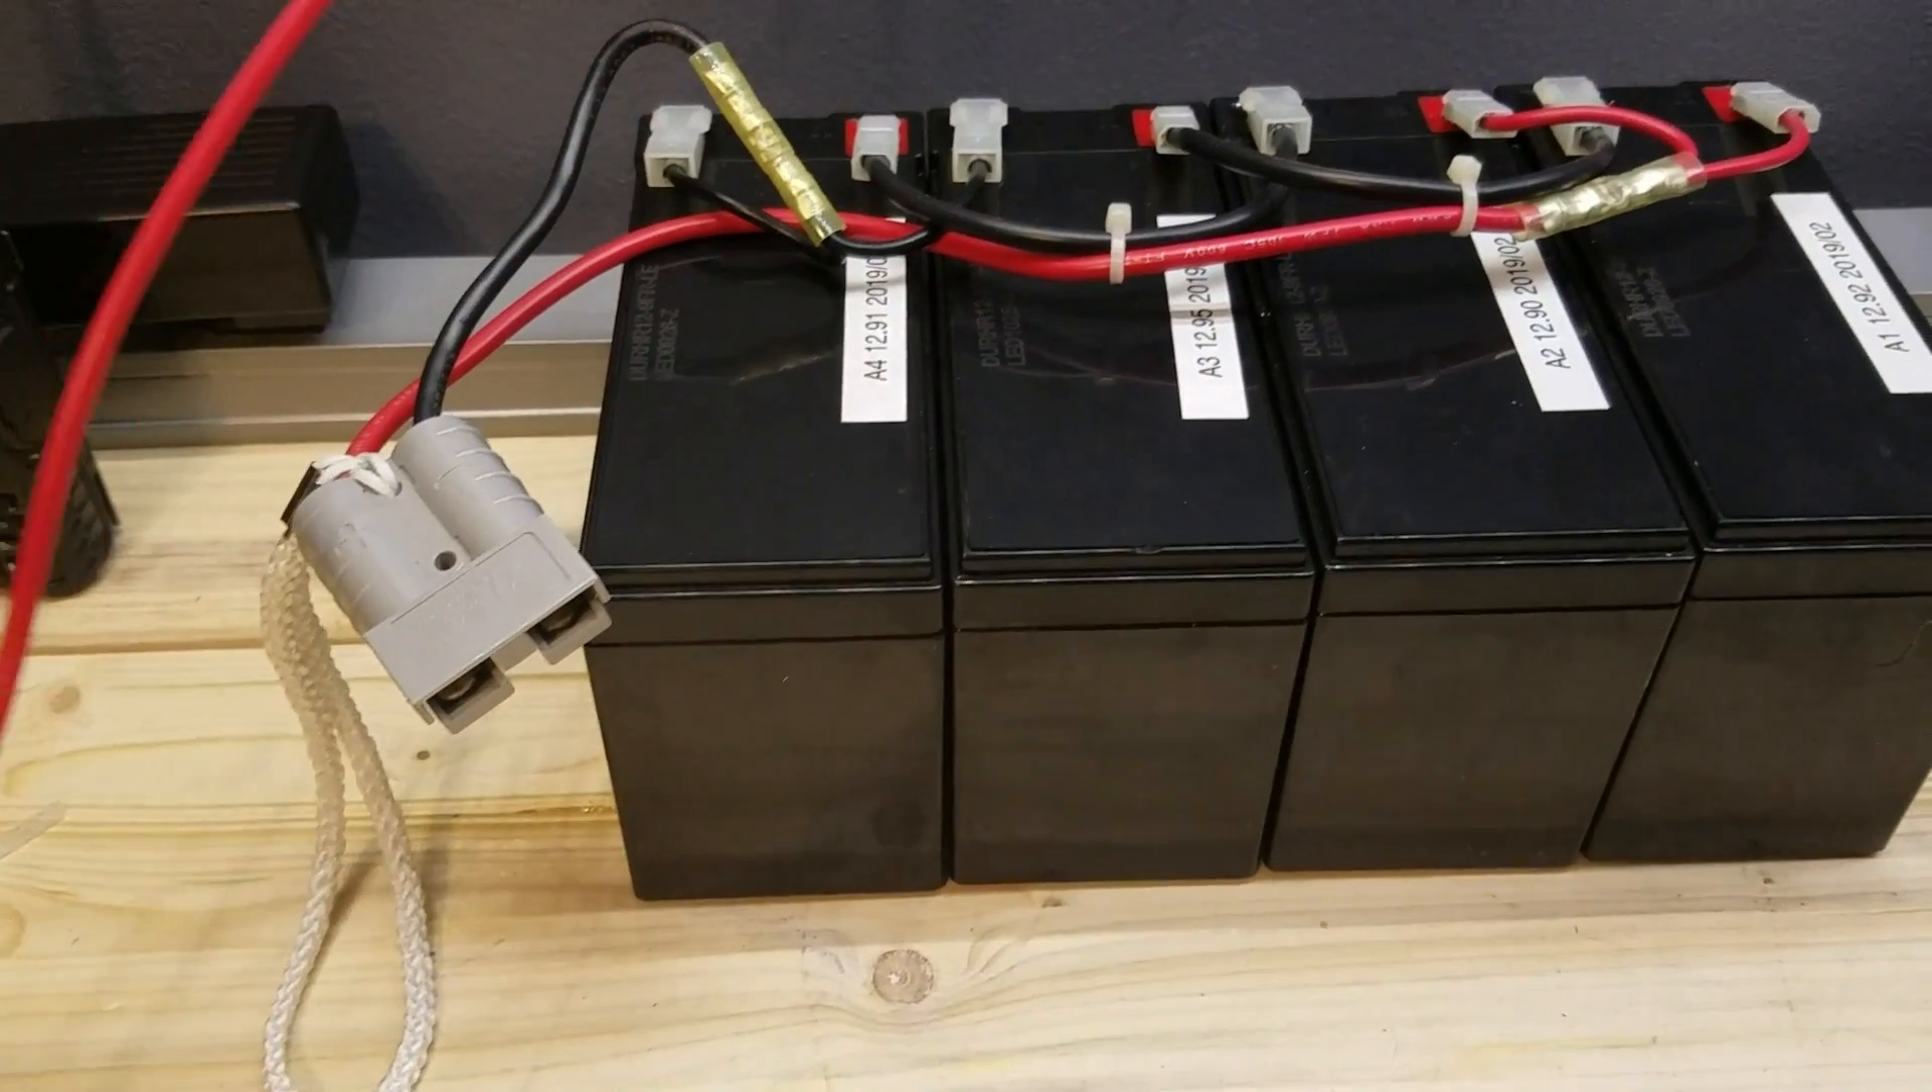All right we got the batteries all ganged up on the box on the bench here and got them all hooked up according to what APC says they should be.